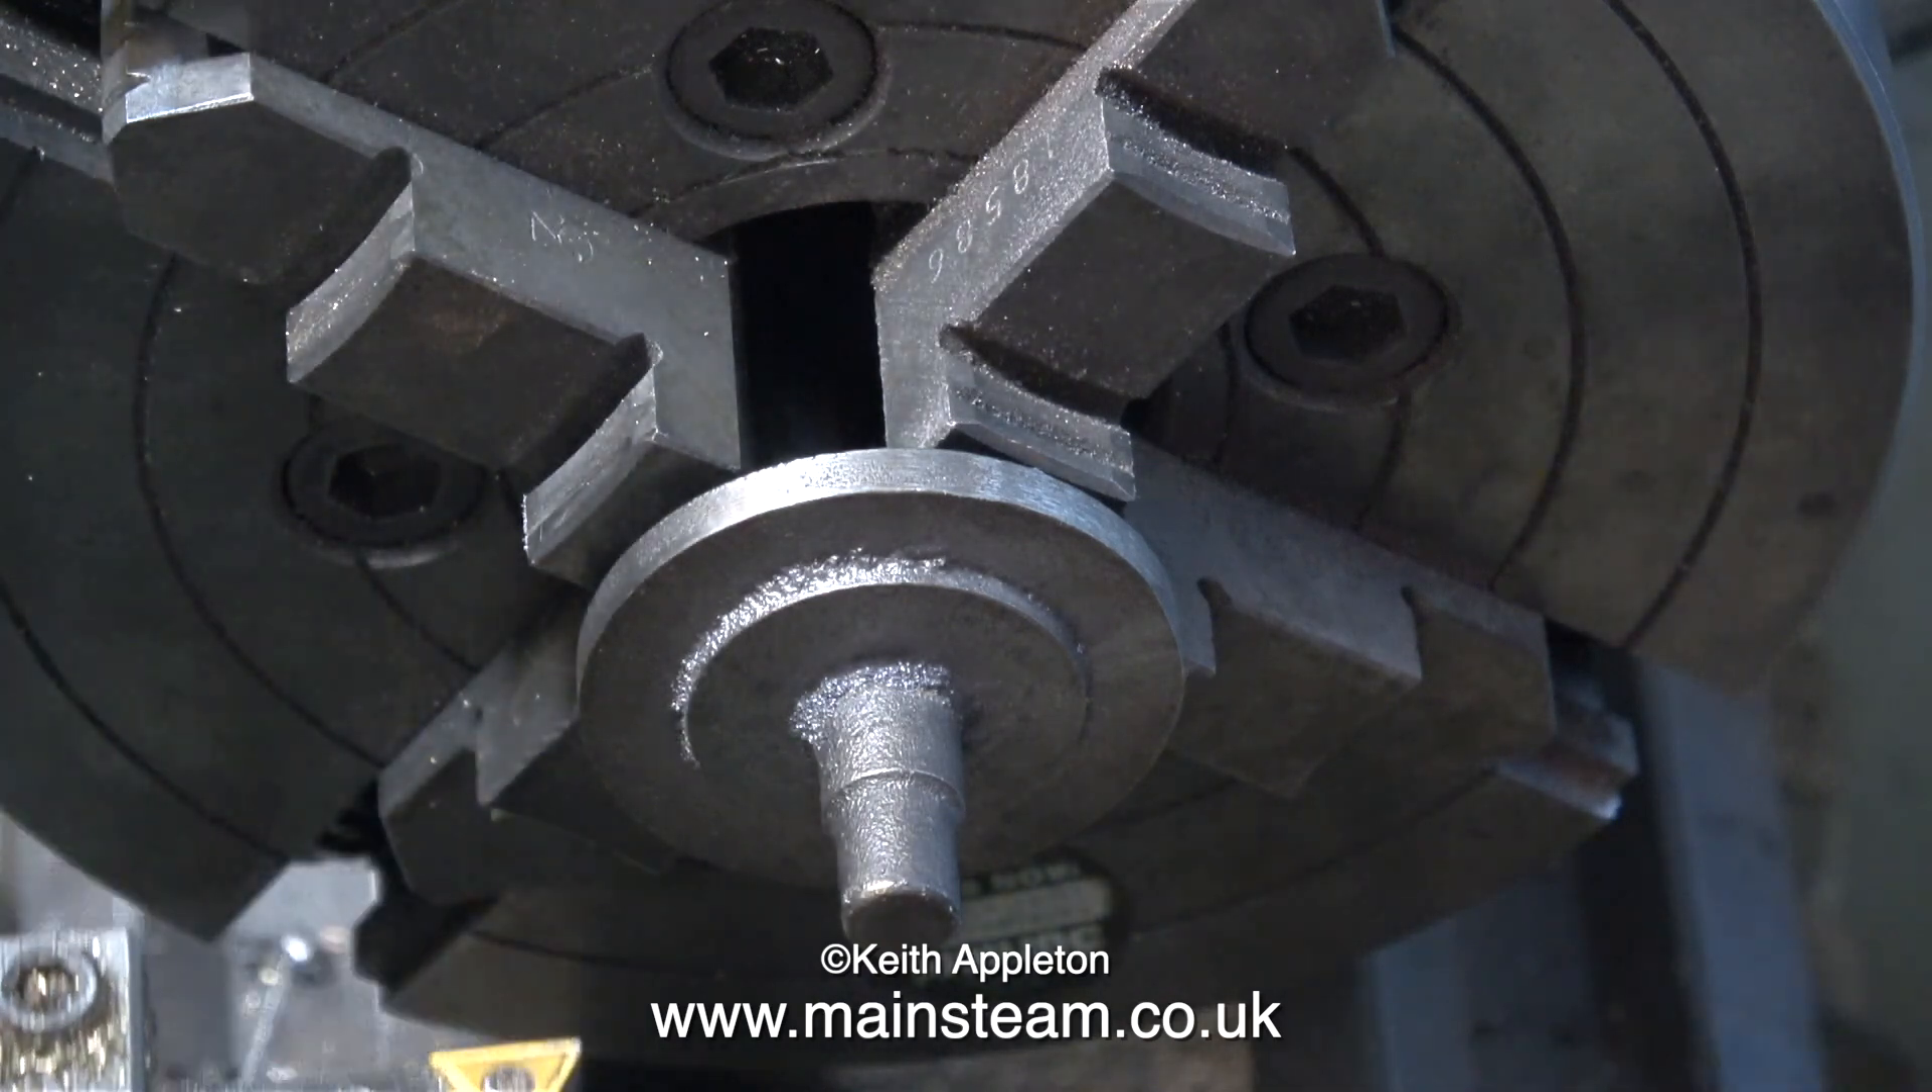The casting's been gripped in the chuck by the stuffing box.